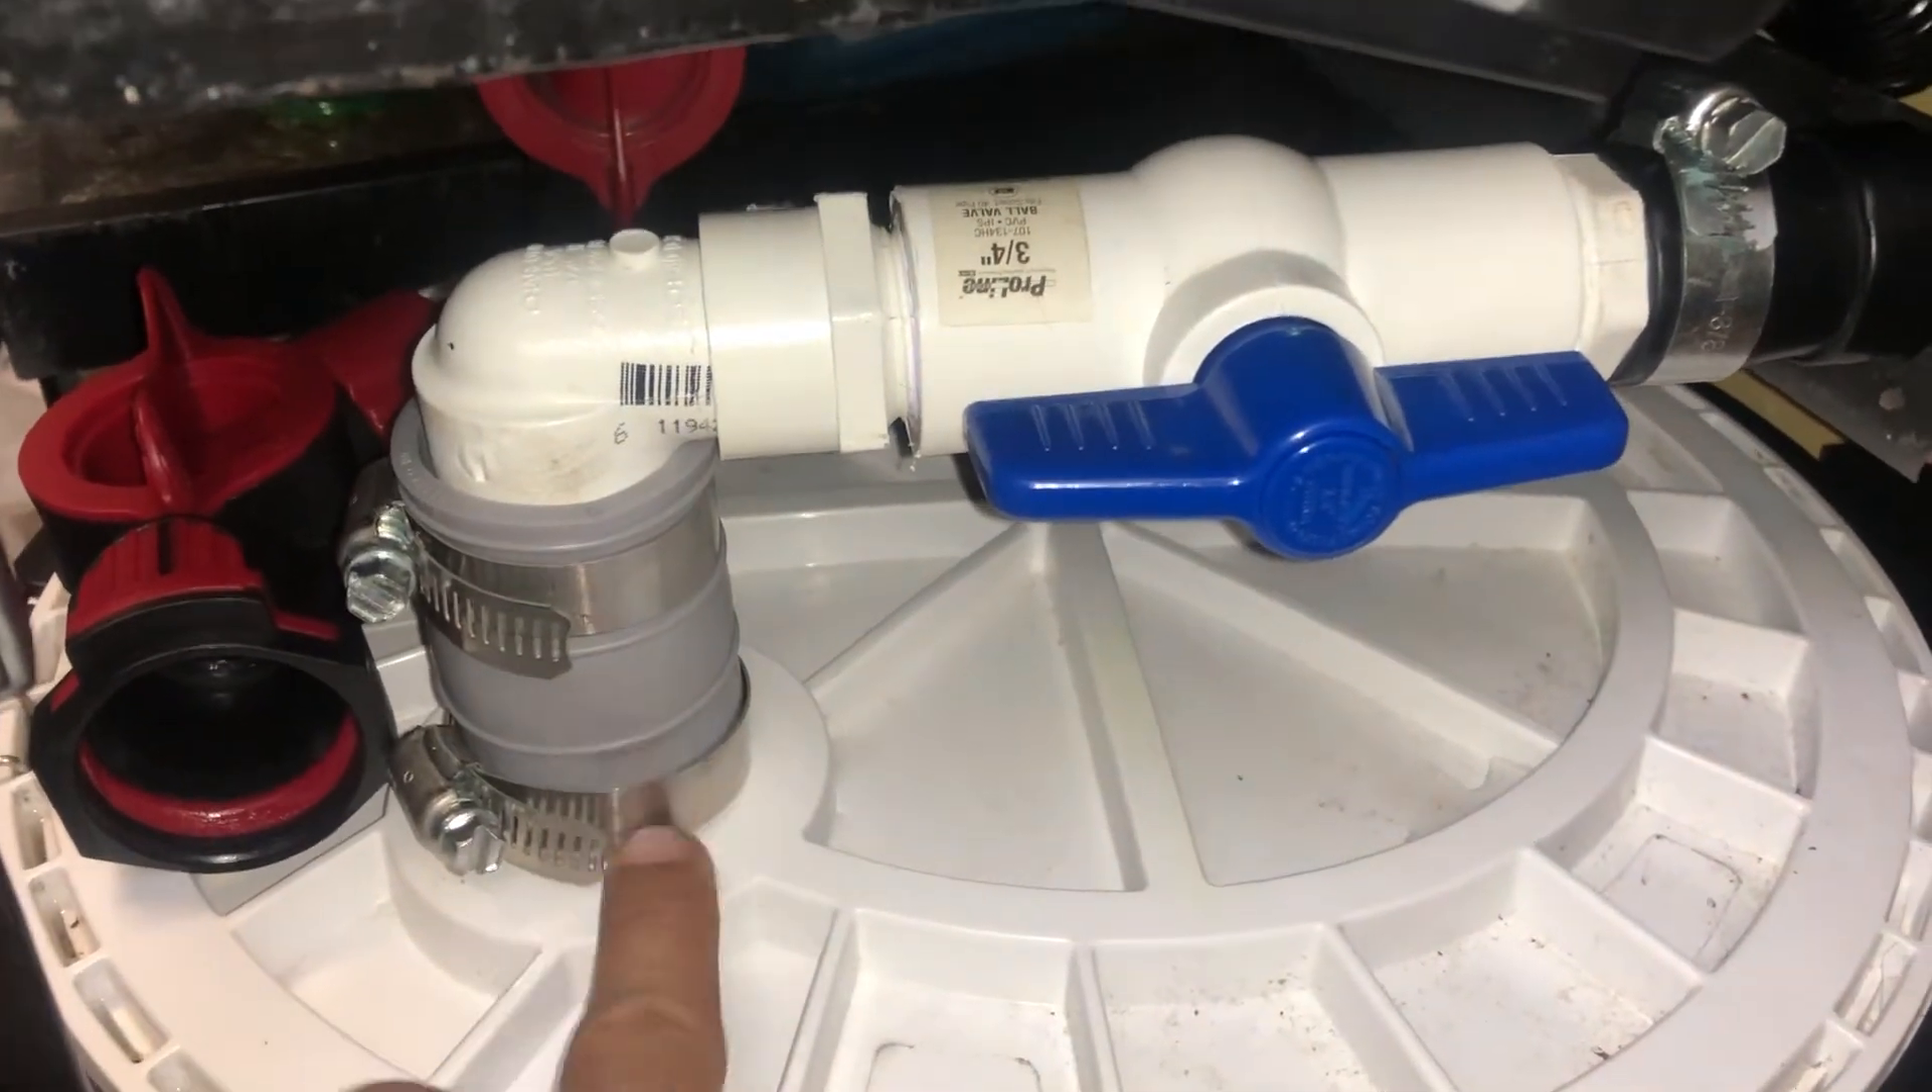I got this union that goes past the nipple and sits around the base.